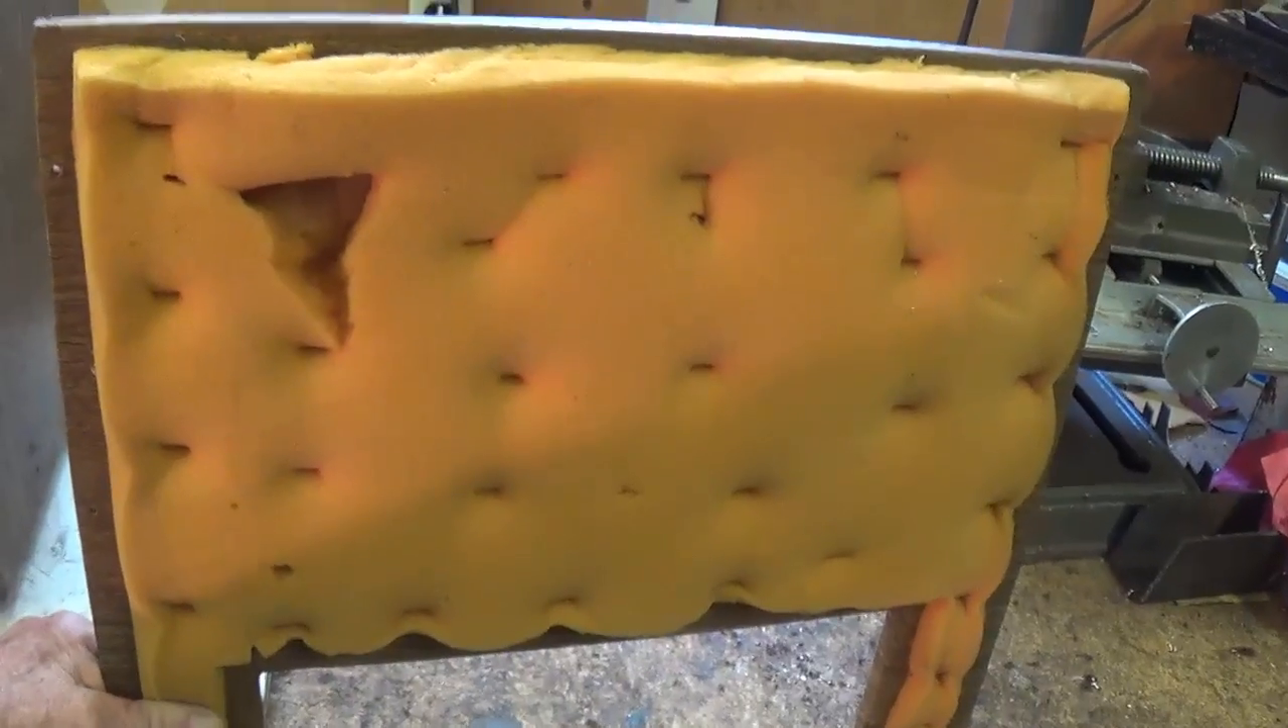I've removed the back door with this beautifully applied soundproofing material that looks sort of like old yellow foam rubber.